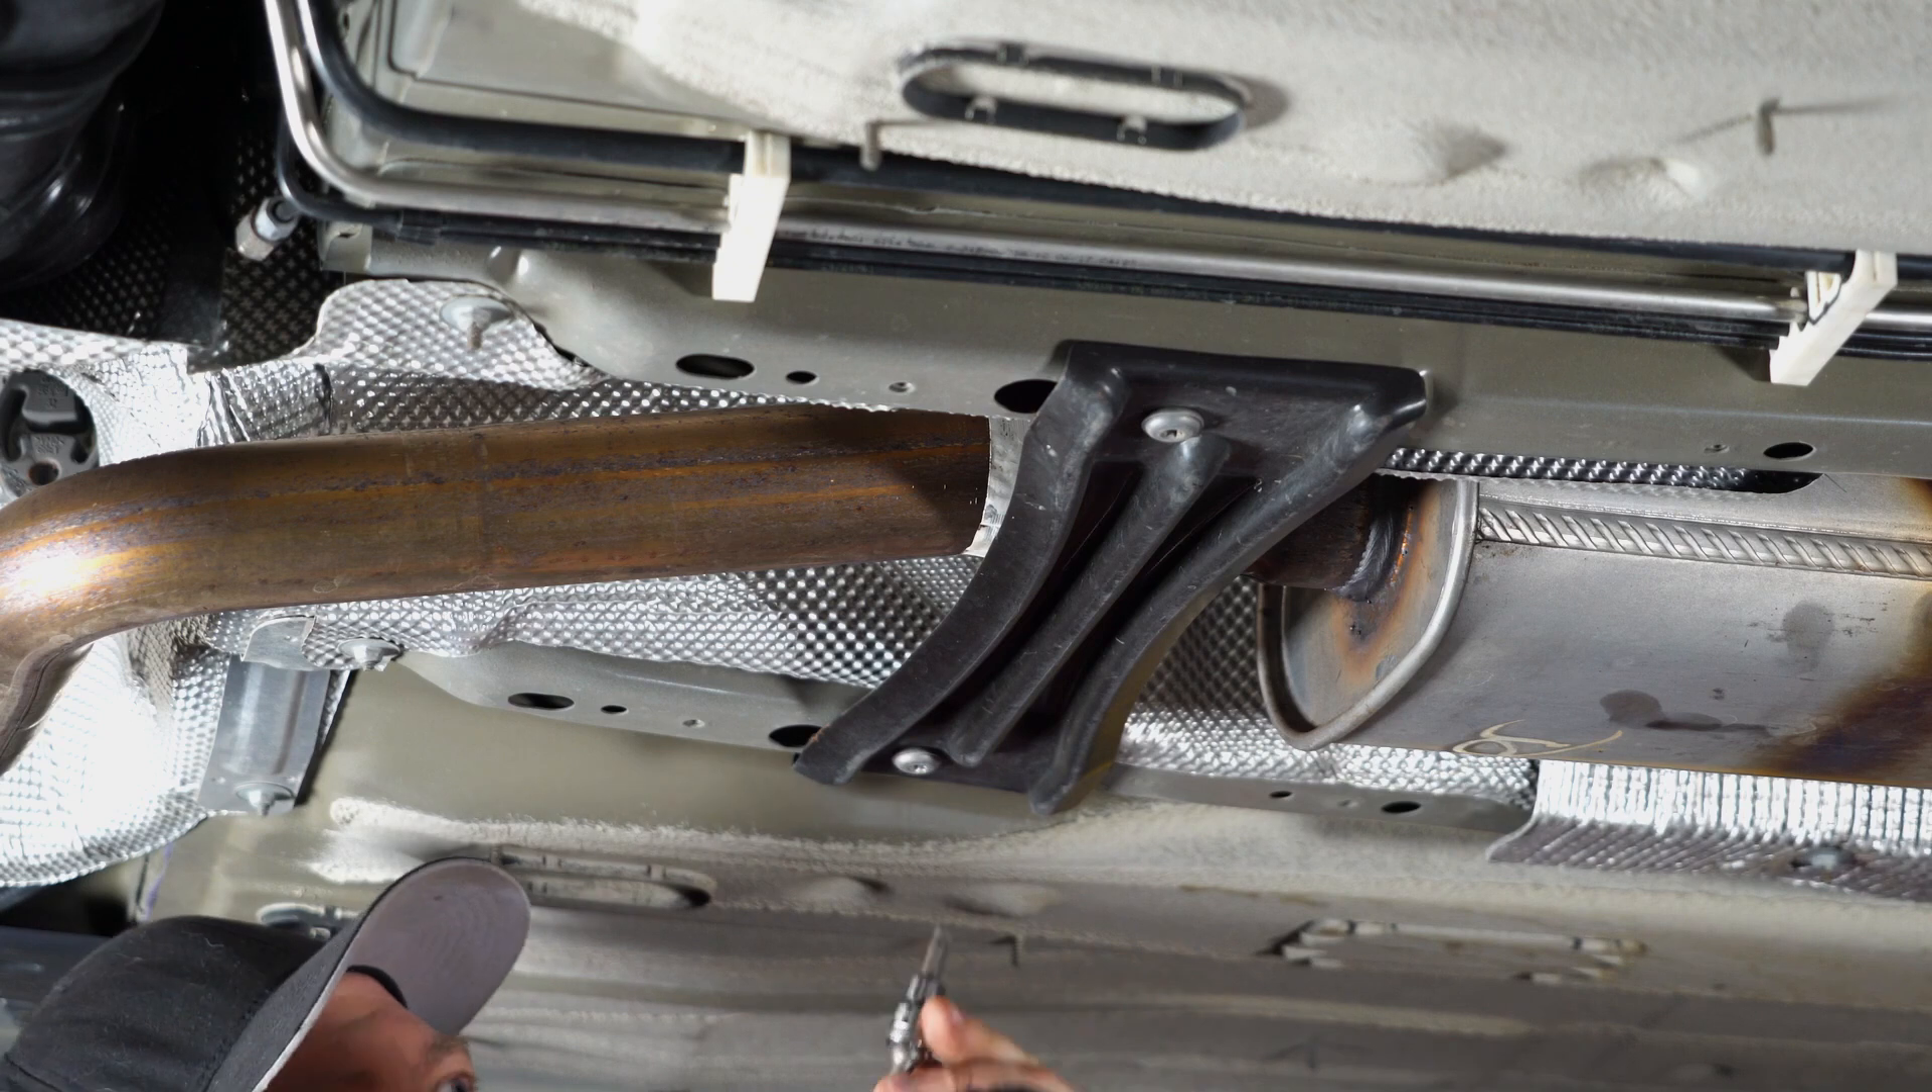Now the last thing we have to do is remove this cross brace so we can remove the mid-pipe.